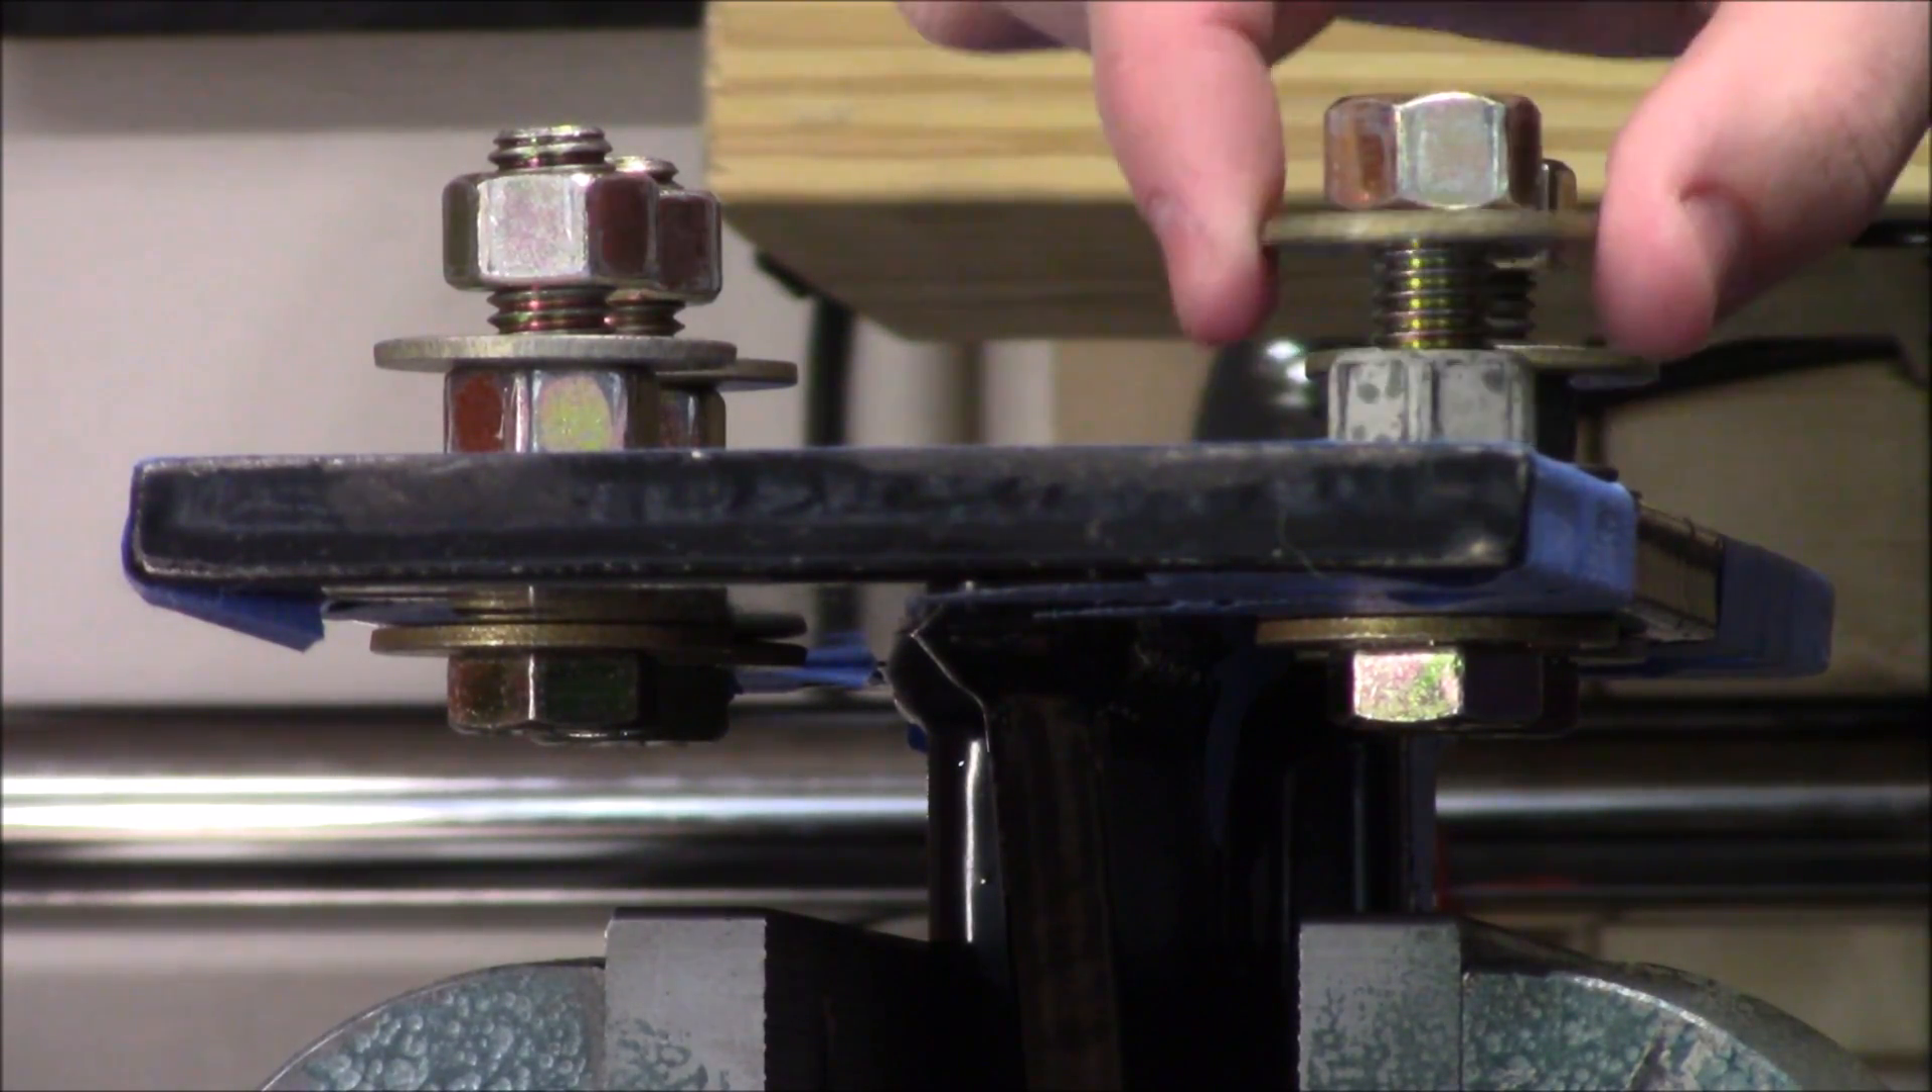We have a bolt fed up underneath into the fixture that's in the vise that's then clamped down with a nut and washer above holding it to the fixture.